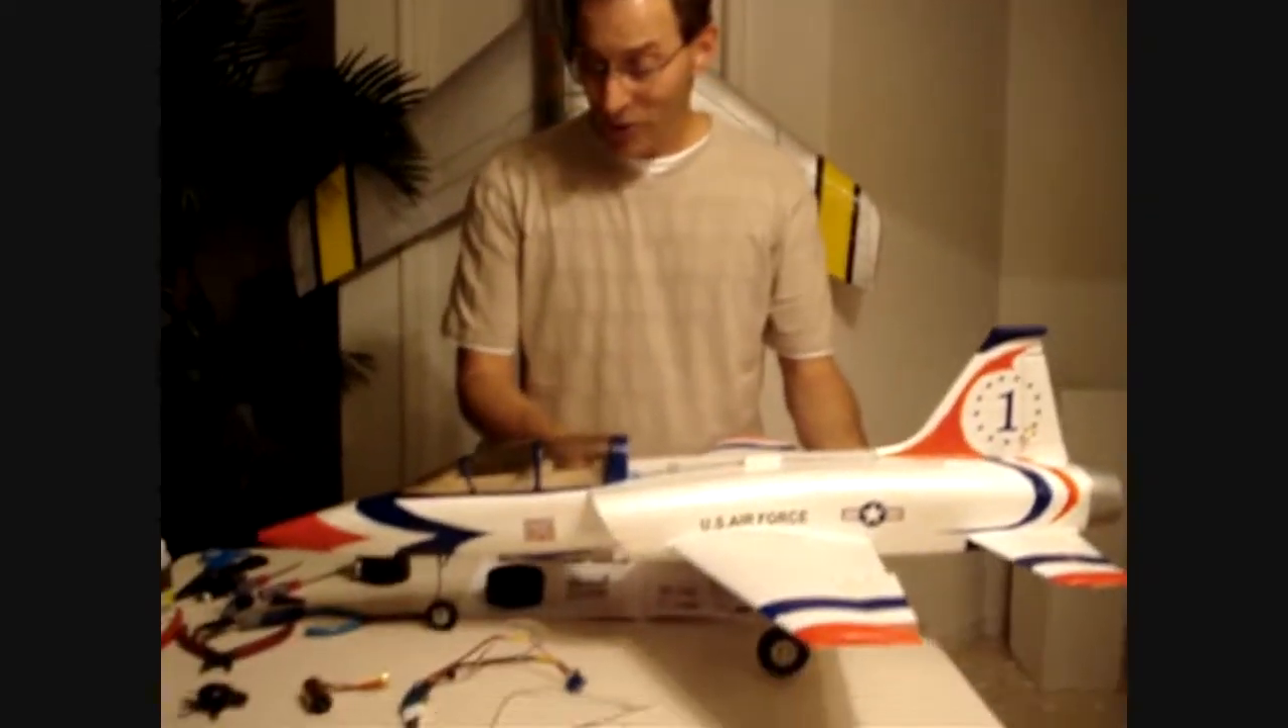Alright now we've got the landing gear installed and she's starting to look like a model.